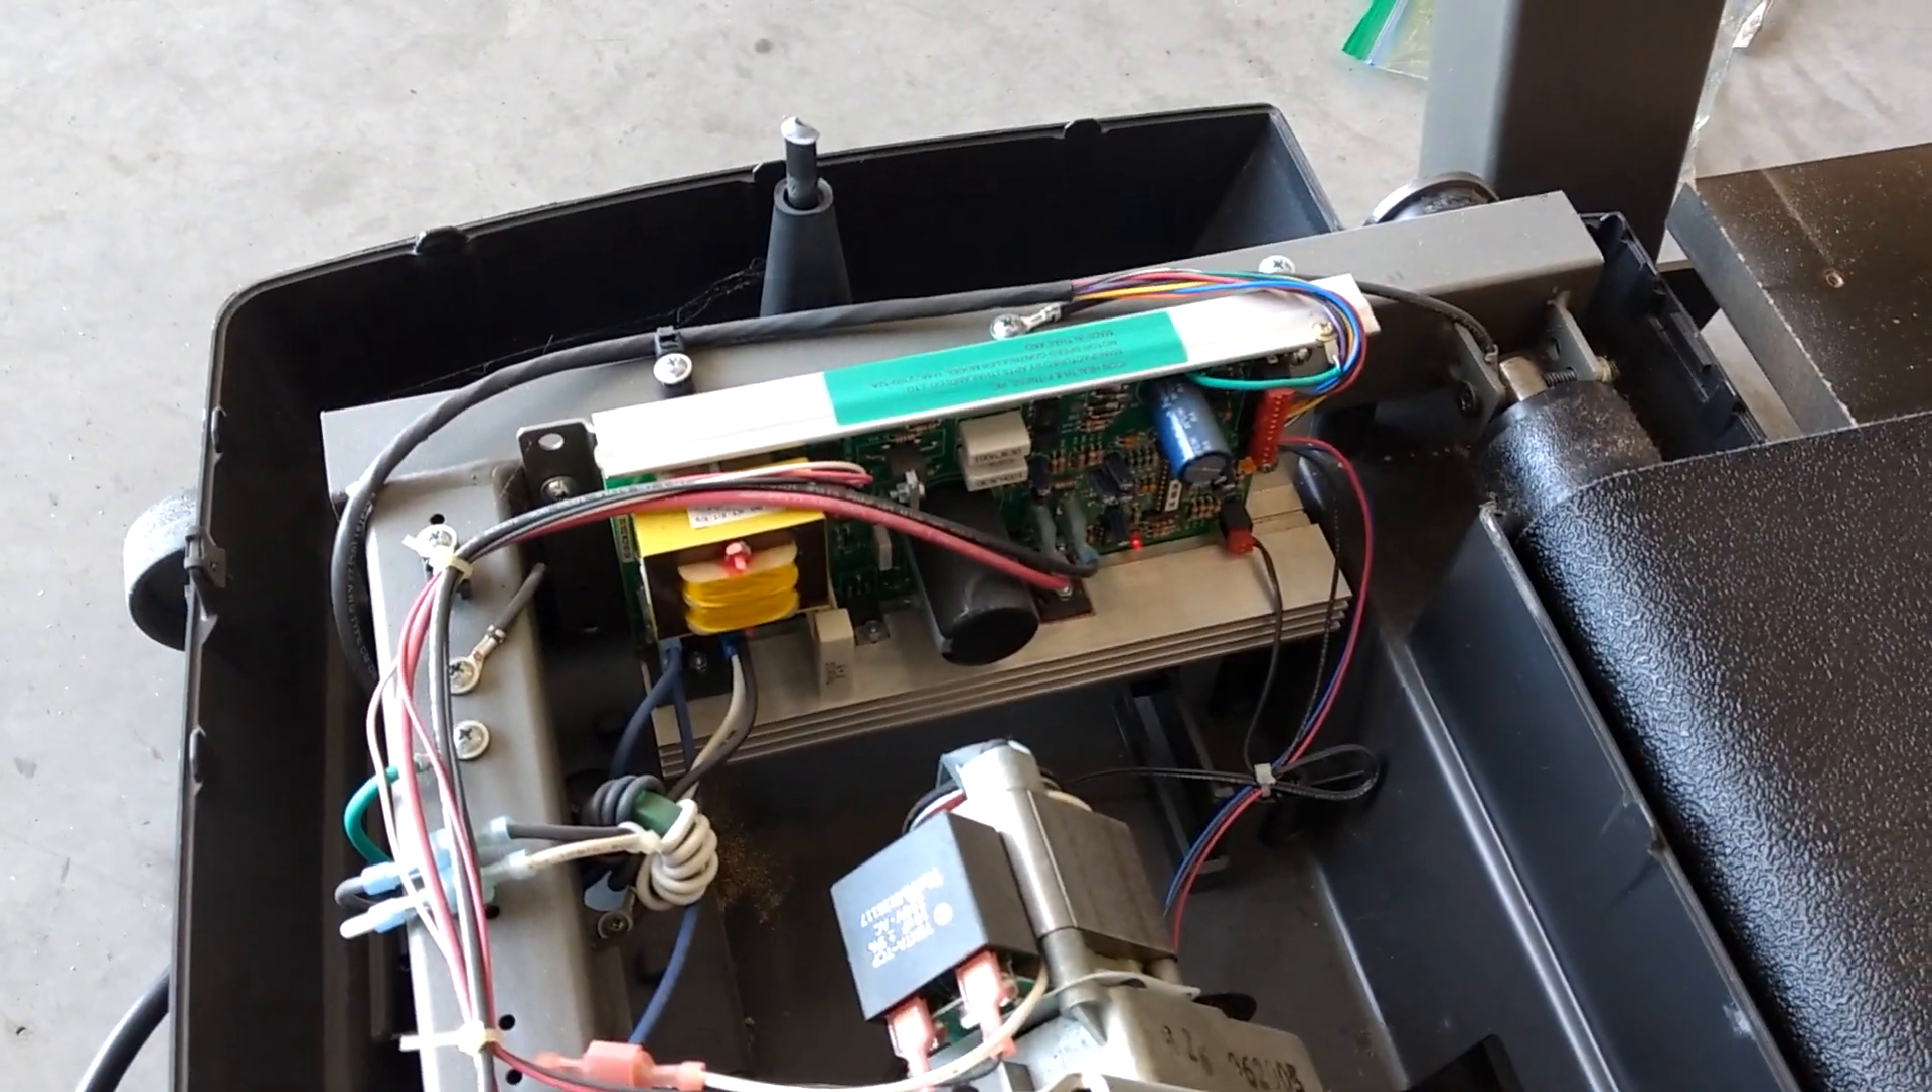And here you can see that I've taken off the main covers for the motor compartment.